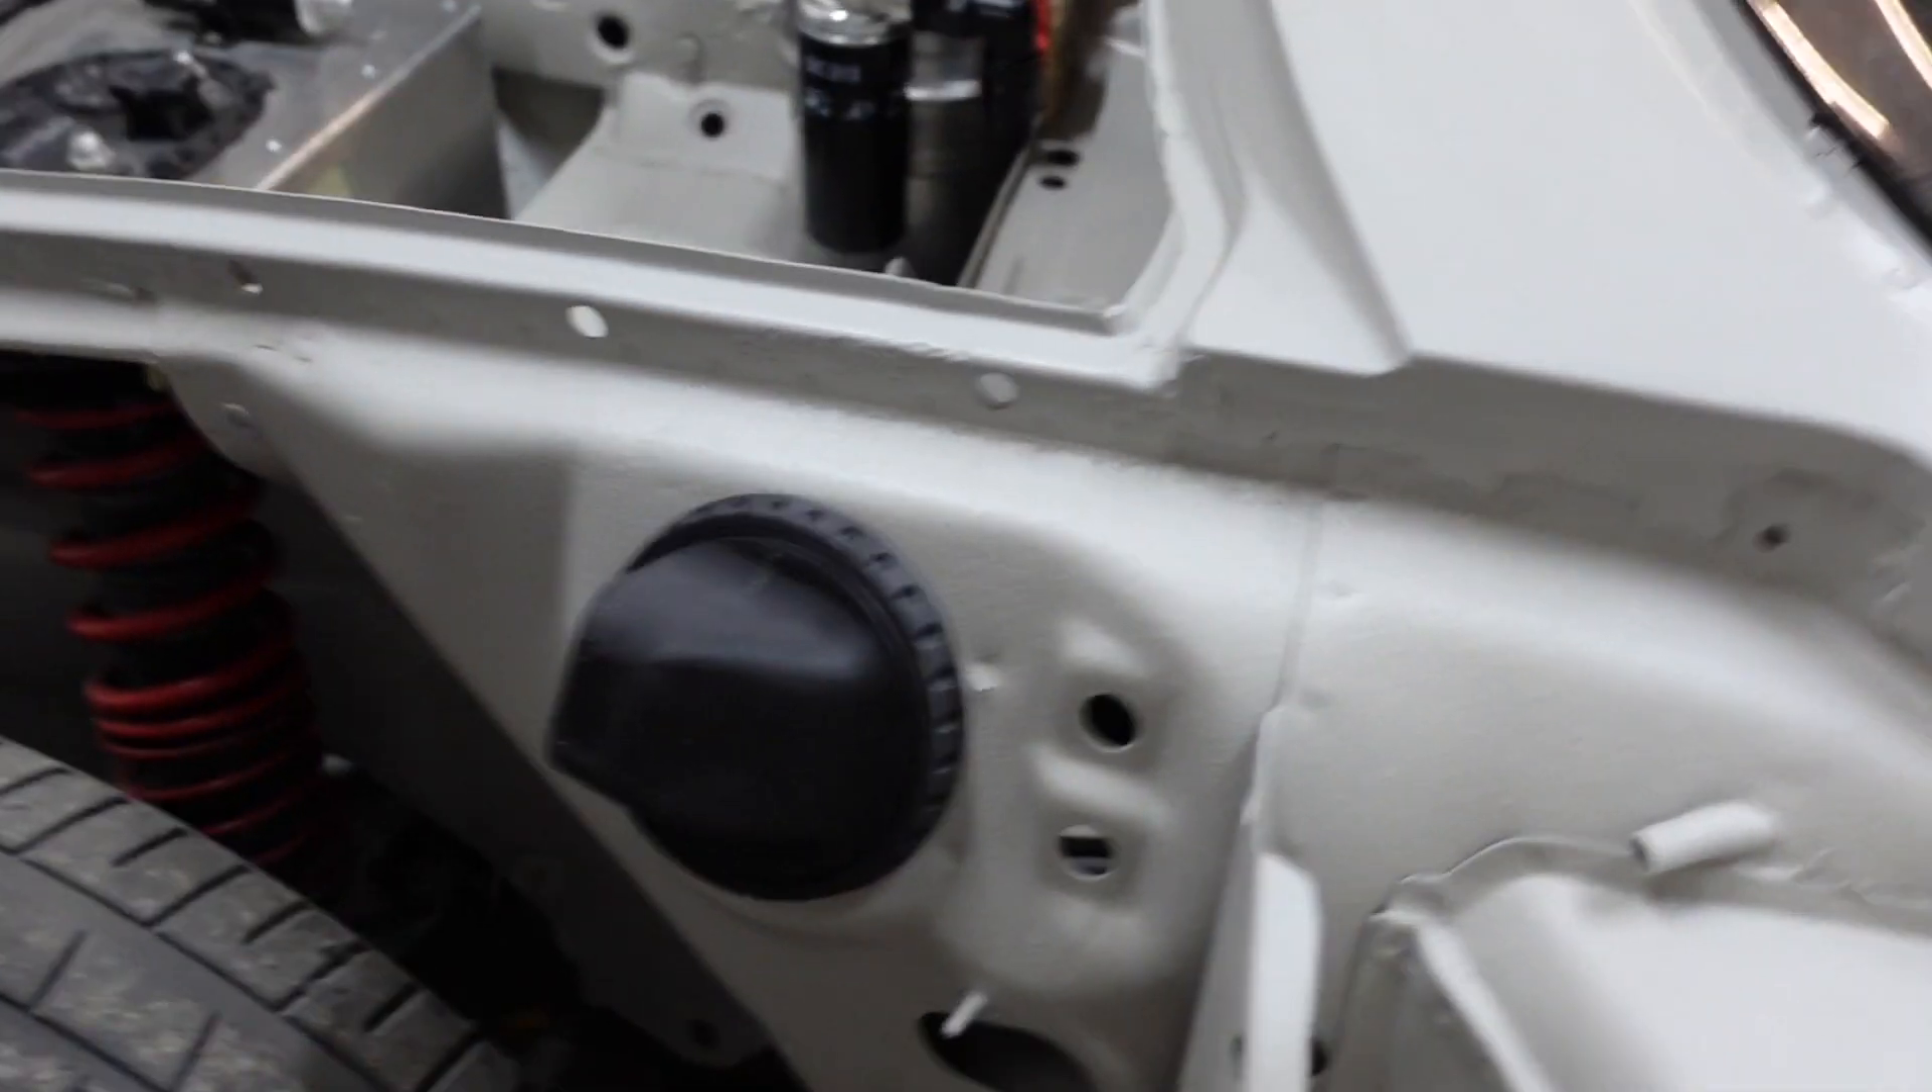Over on this side, we see that there's a fender missing, that's okay.